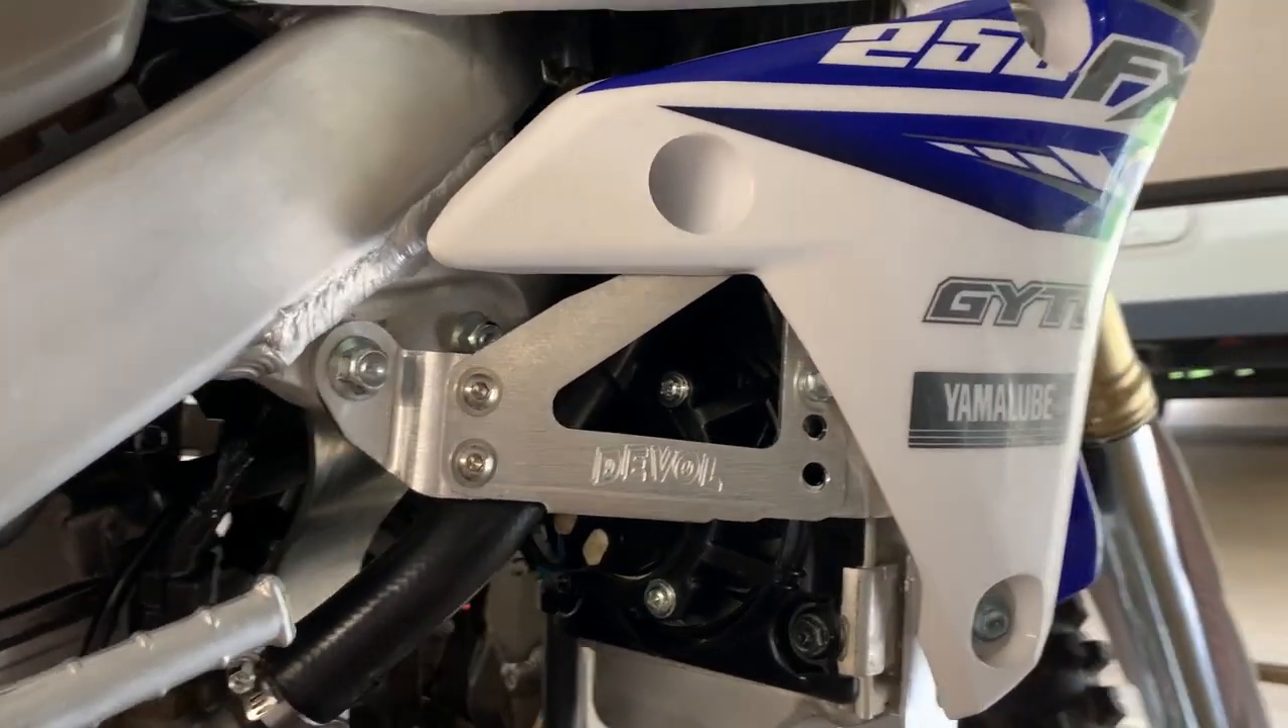All right guys we are done installing the deval radiator guards and braces.